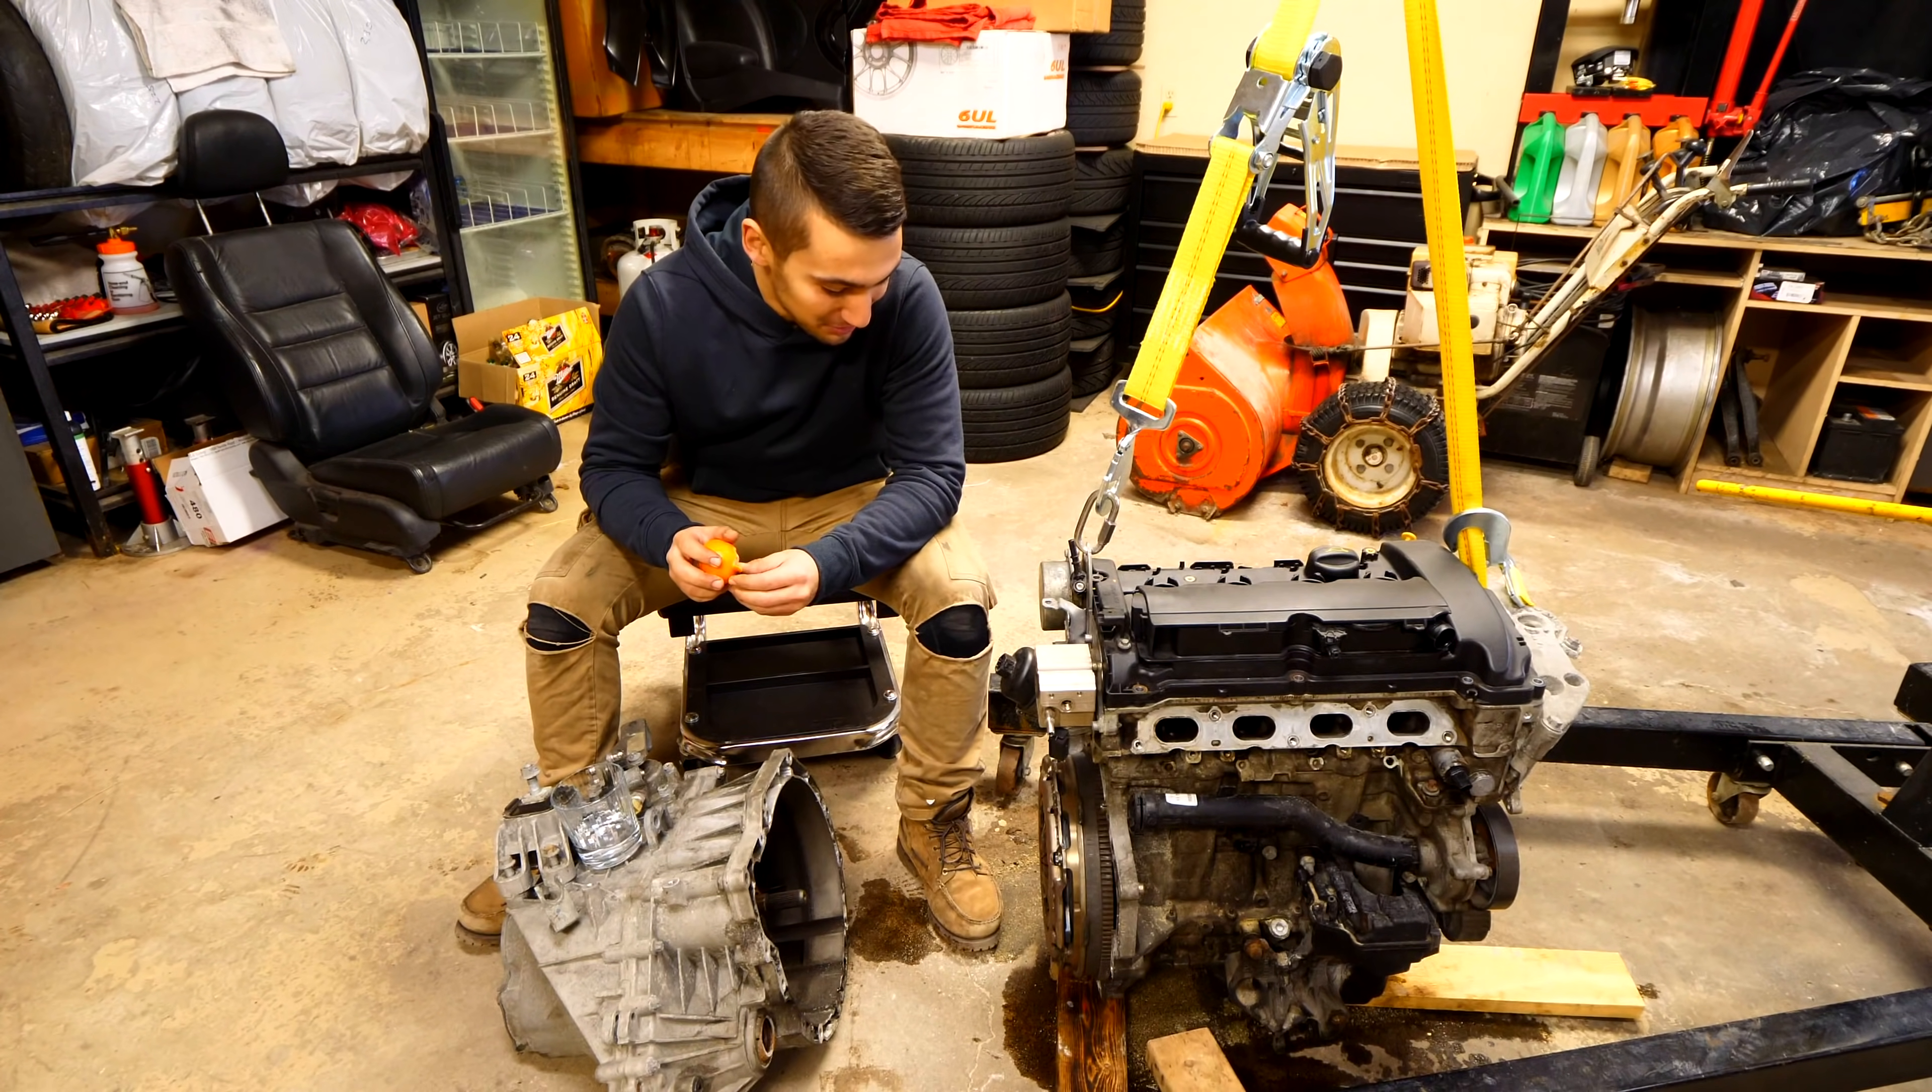Okay guys, so this is really good news. The transmission is apart from the engine and I'm super pumped.